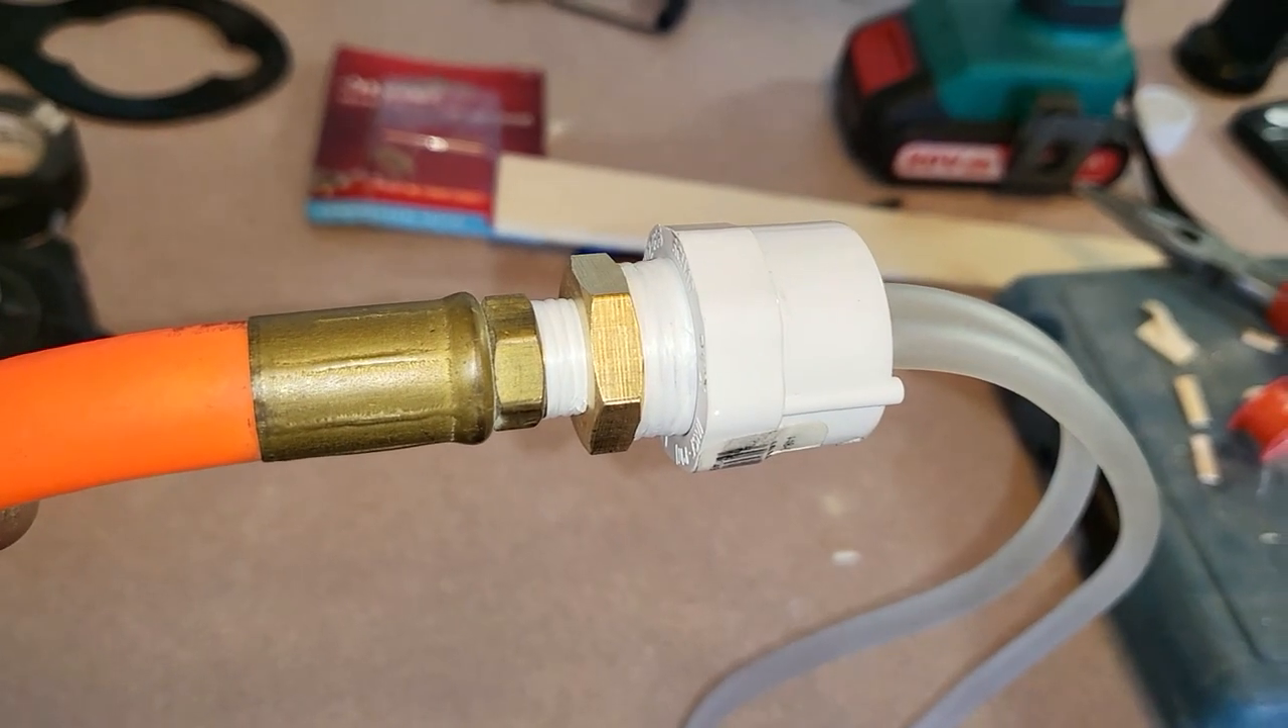This is a quarter inch threaded and that is what the whip is going to look like connected to your hose right there.